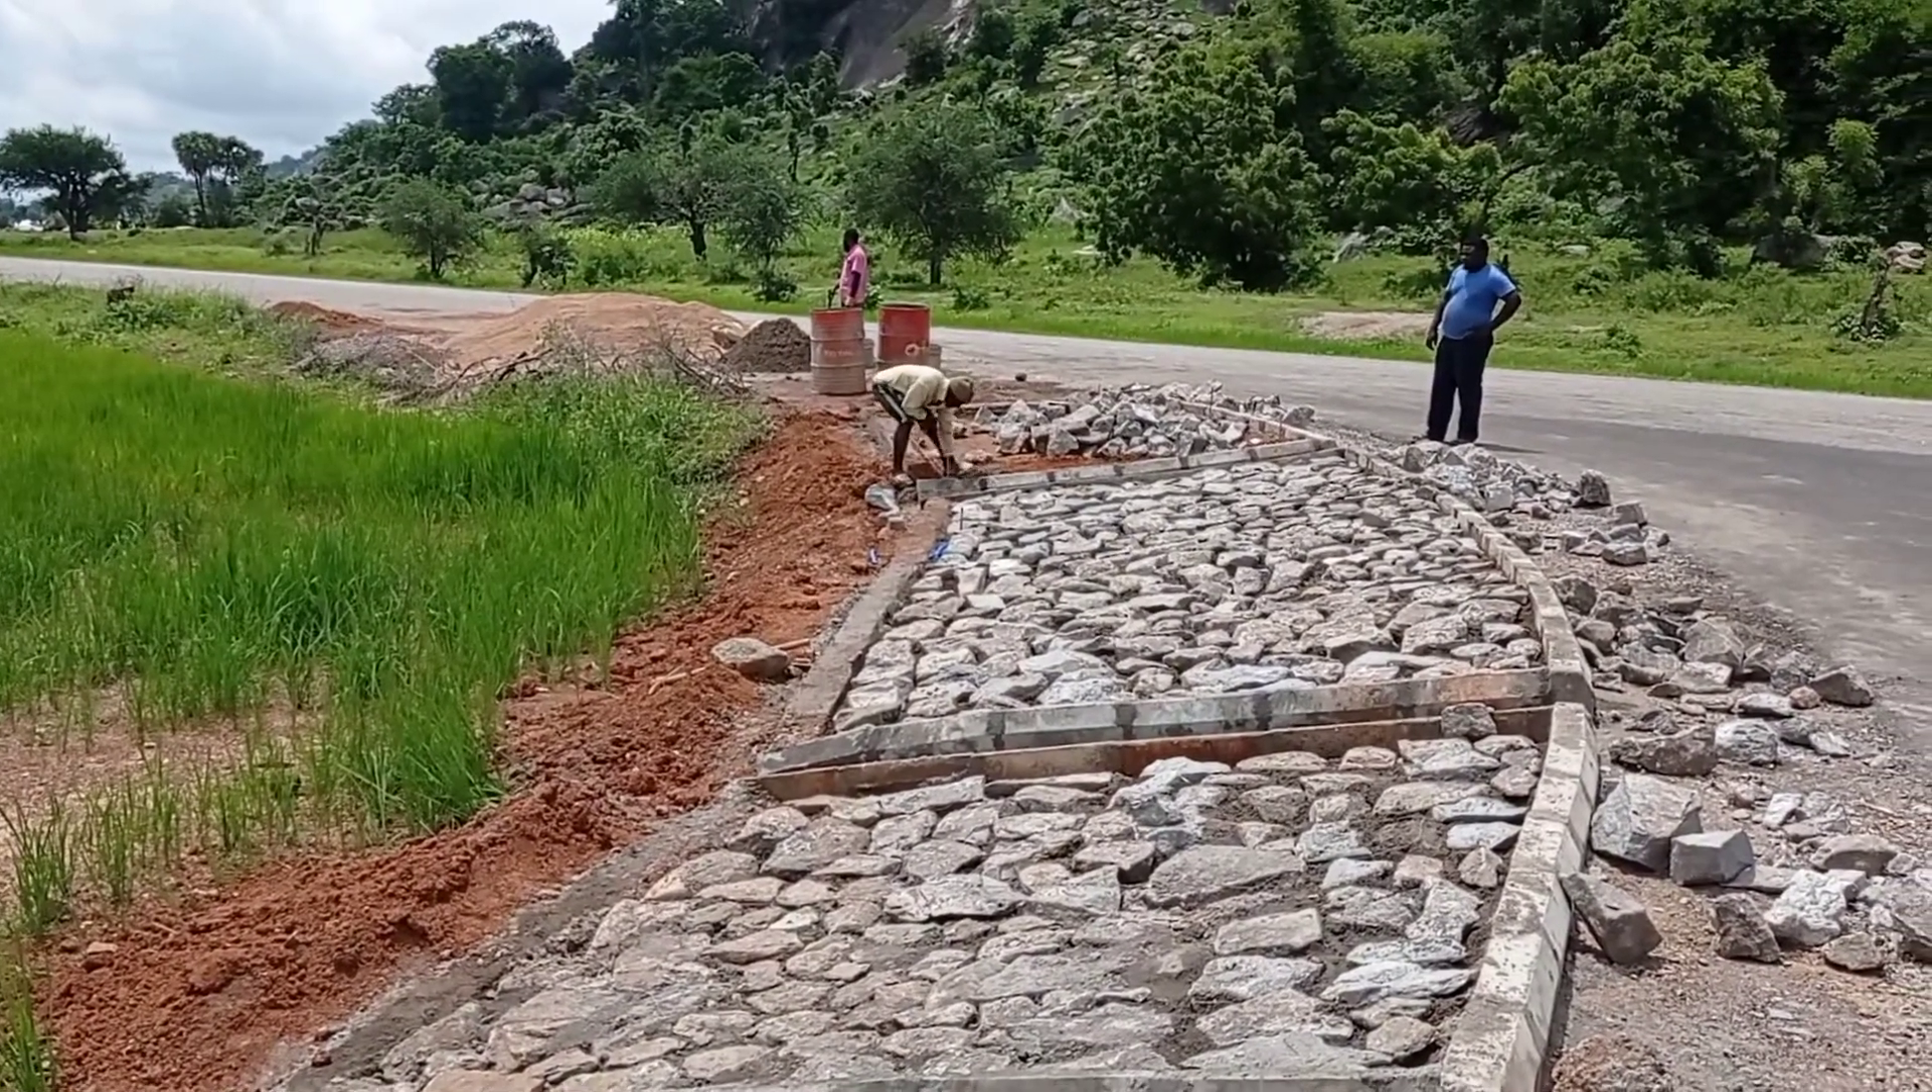Here you can see that the boulders have been placed and now the stone pitching process has been started.